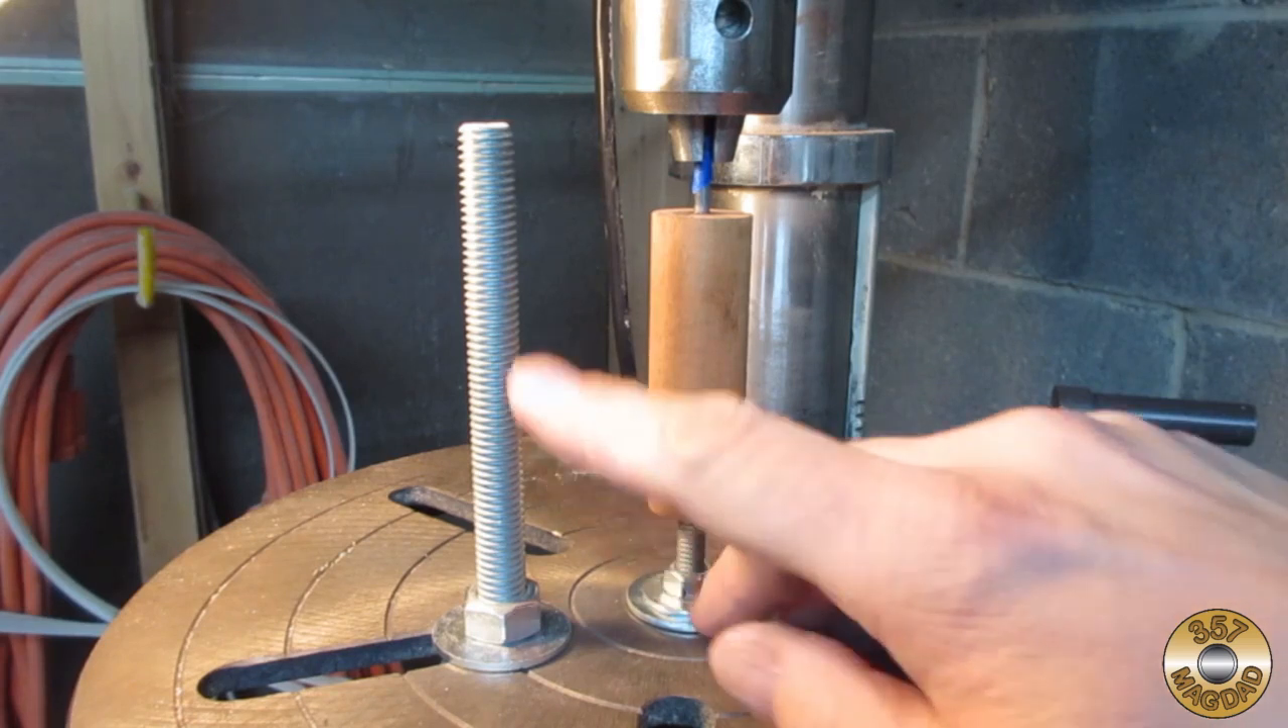The screwdriver shaft is in the drill Chuck.